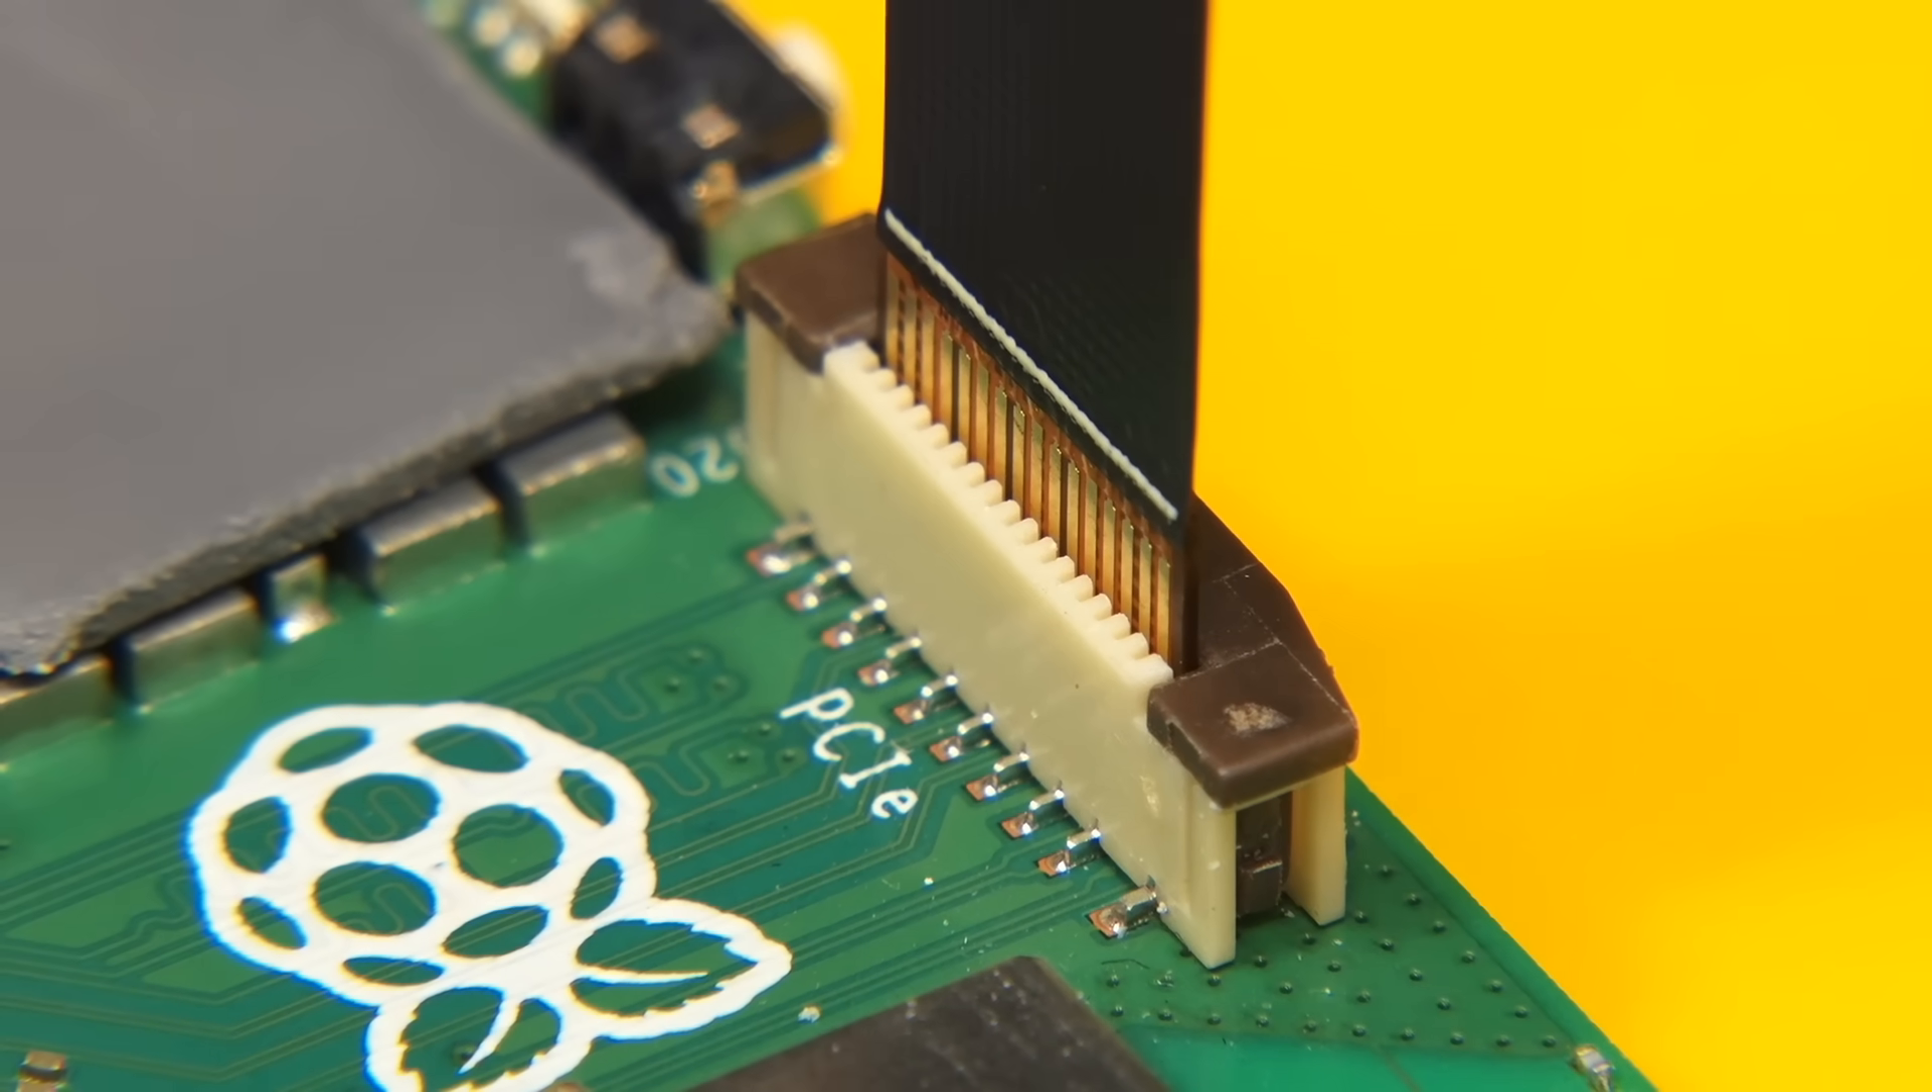The cable is now connected.